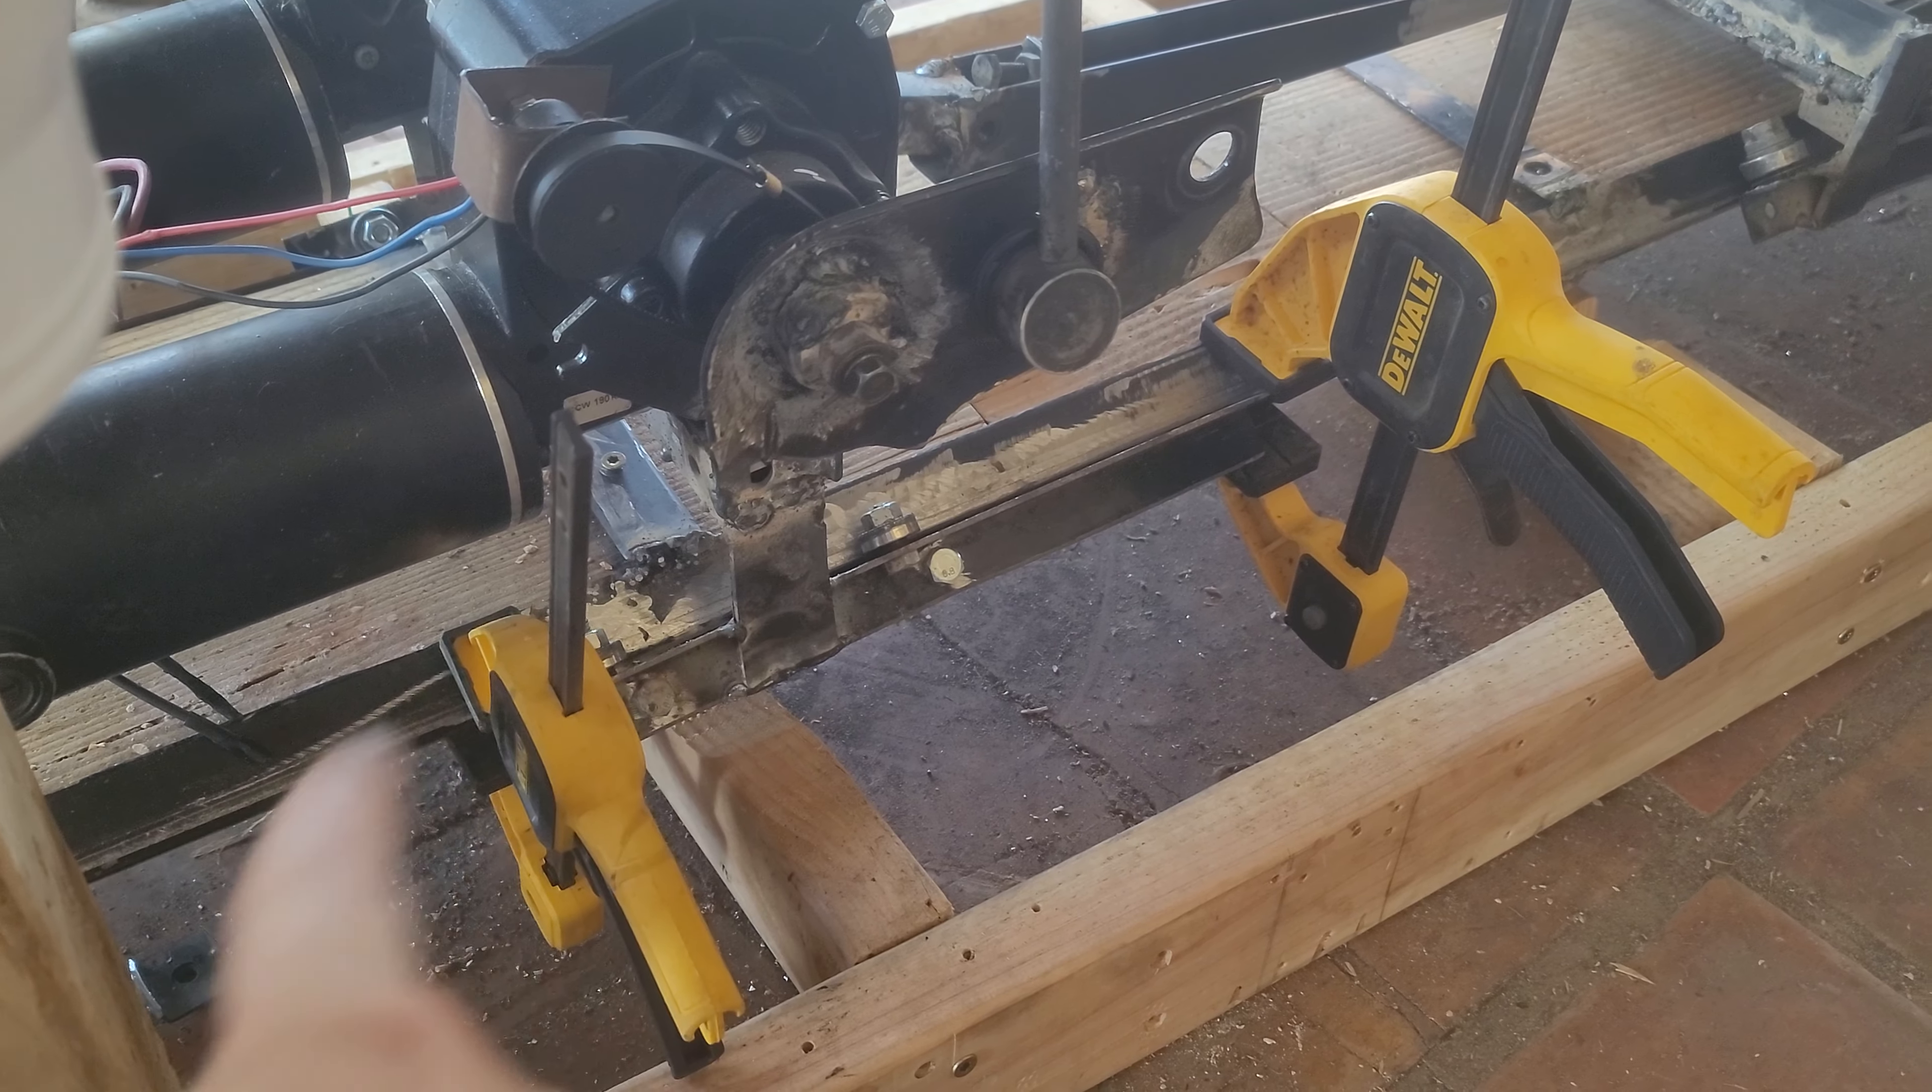I have clamps on there to hold the trolley in place.